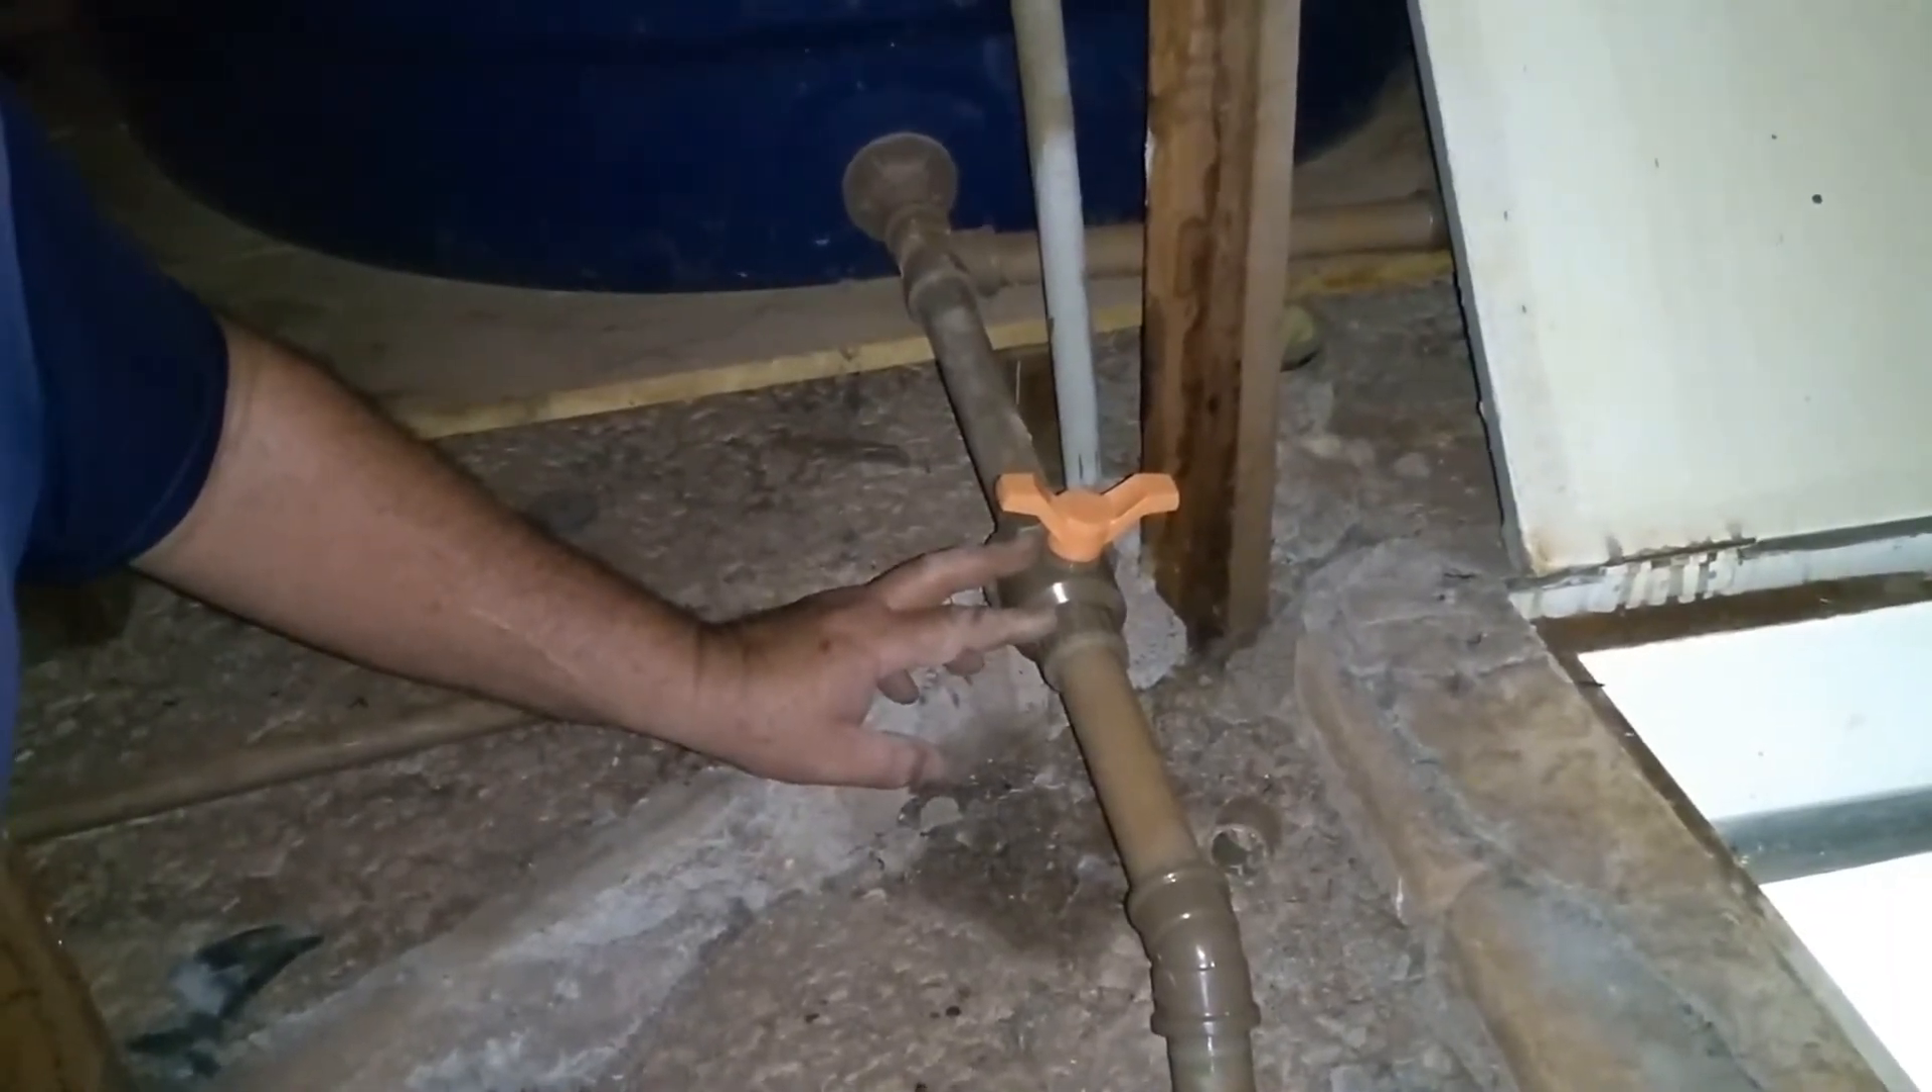Então, aqui ó, é um cano de uma polegada, instalei esse registro já, tá?